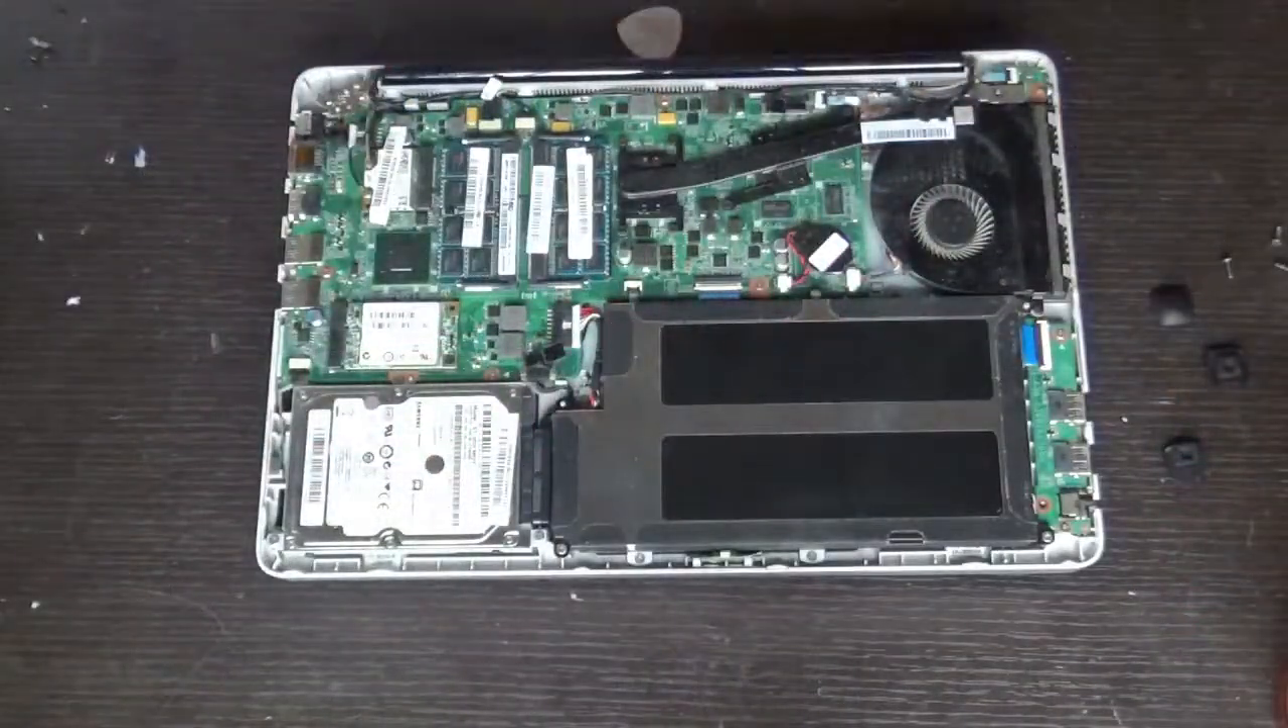We are done with inserting the battery.